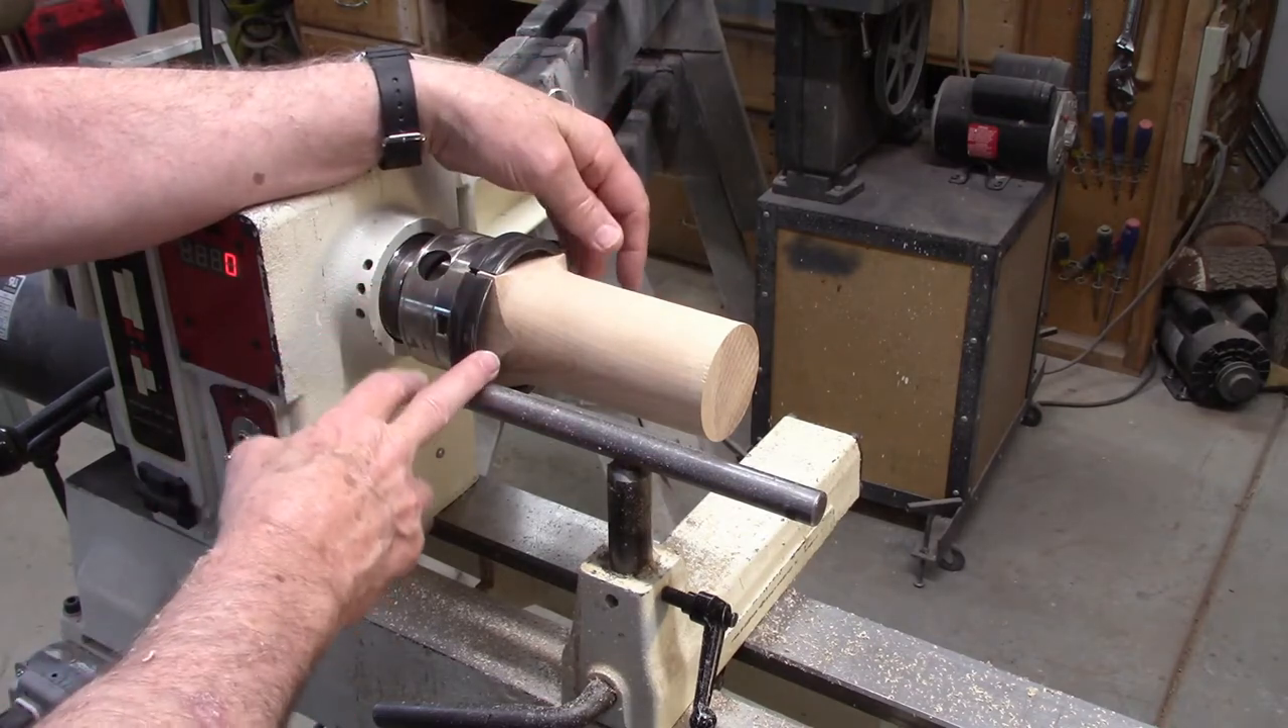You can notice i've already put the blank in the chuck.